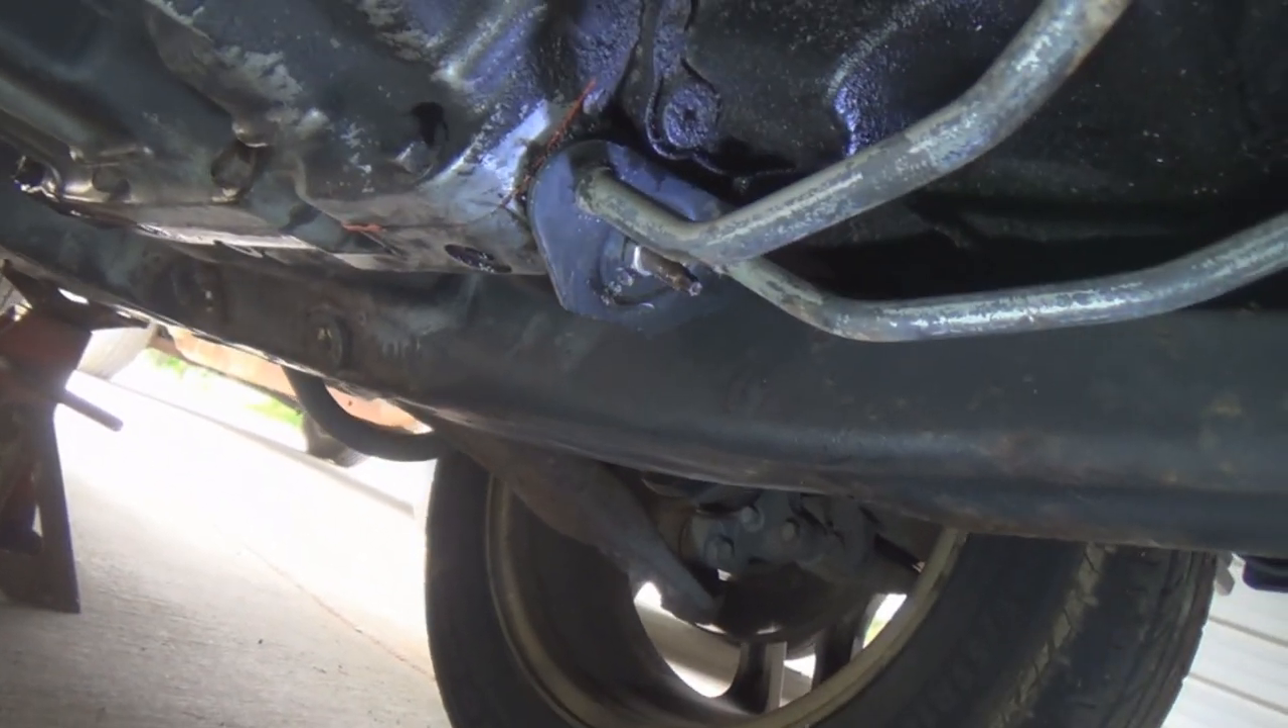We have our cooling lines hooked back up now.